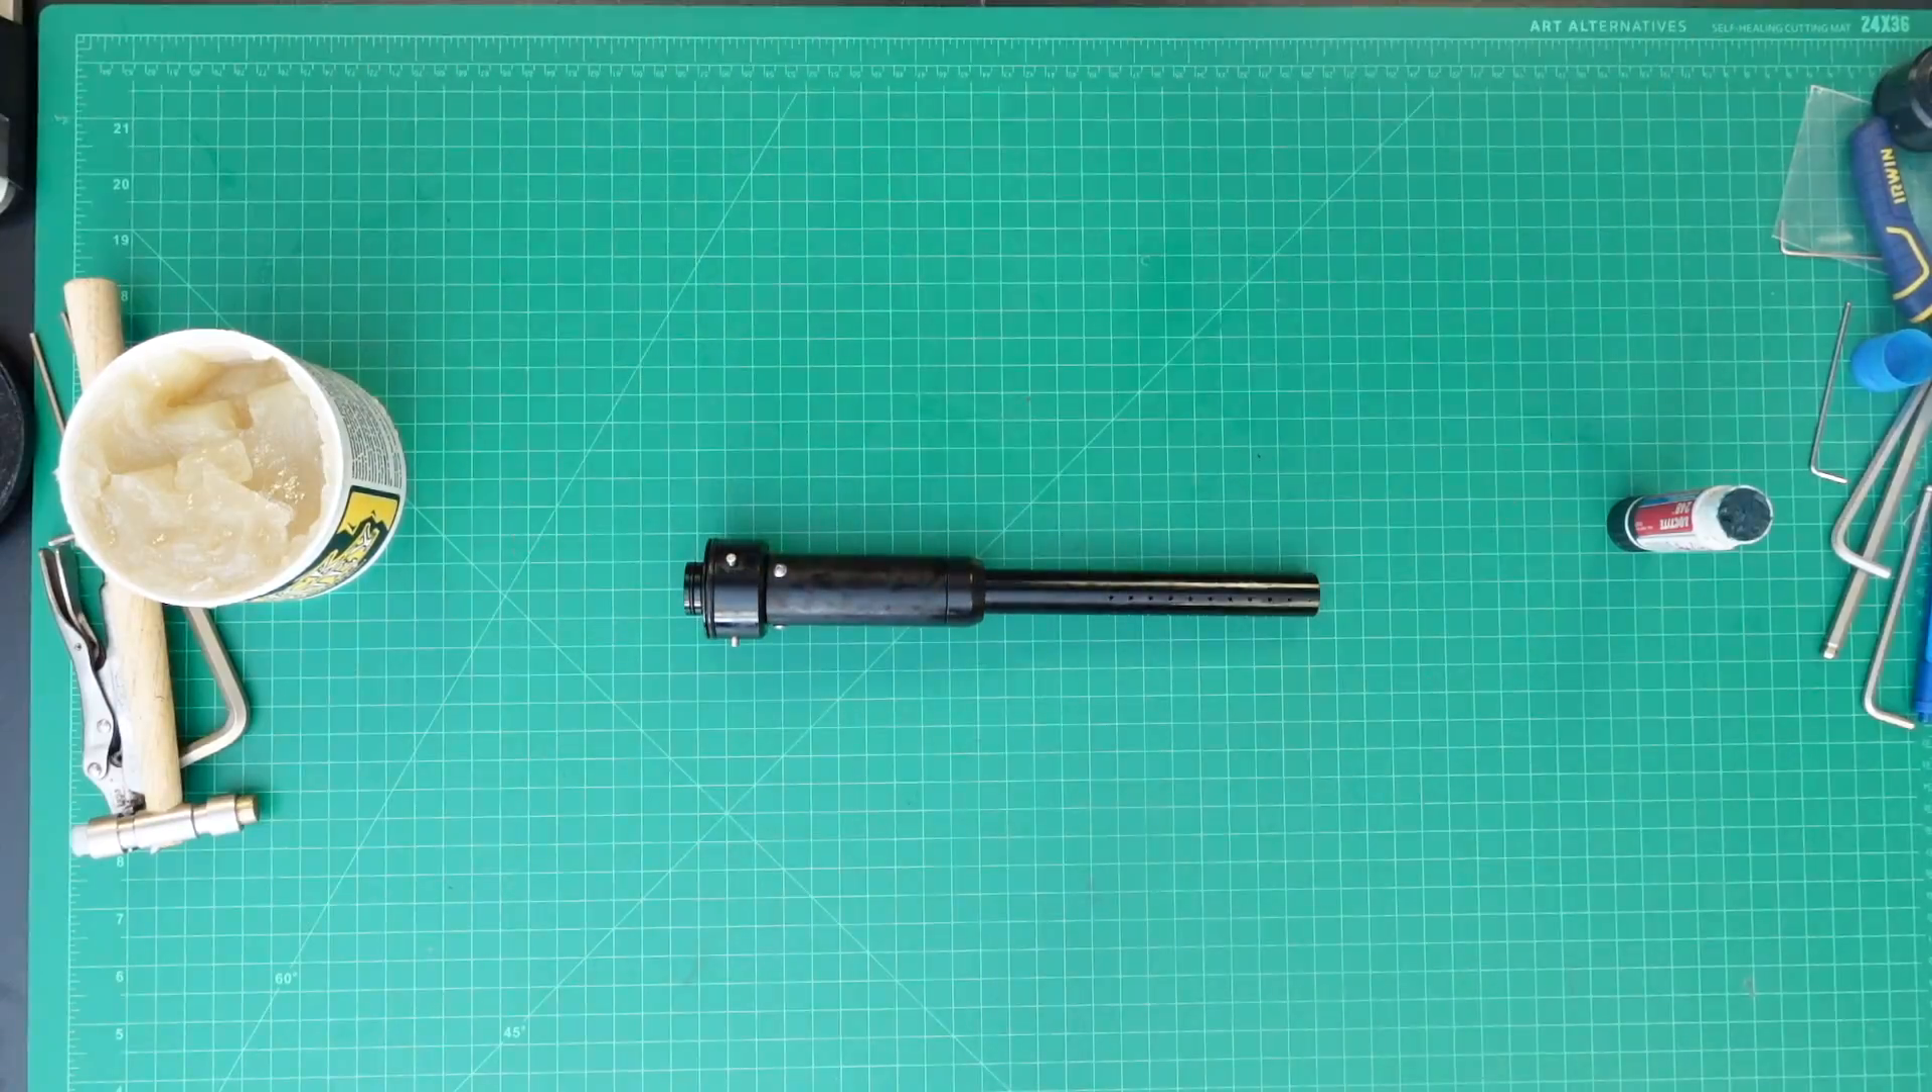You now have a completed barrel assembly.